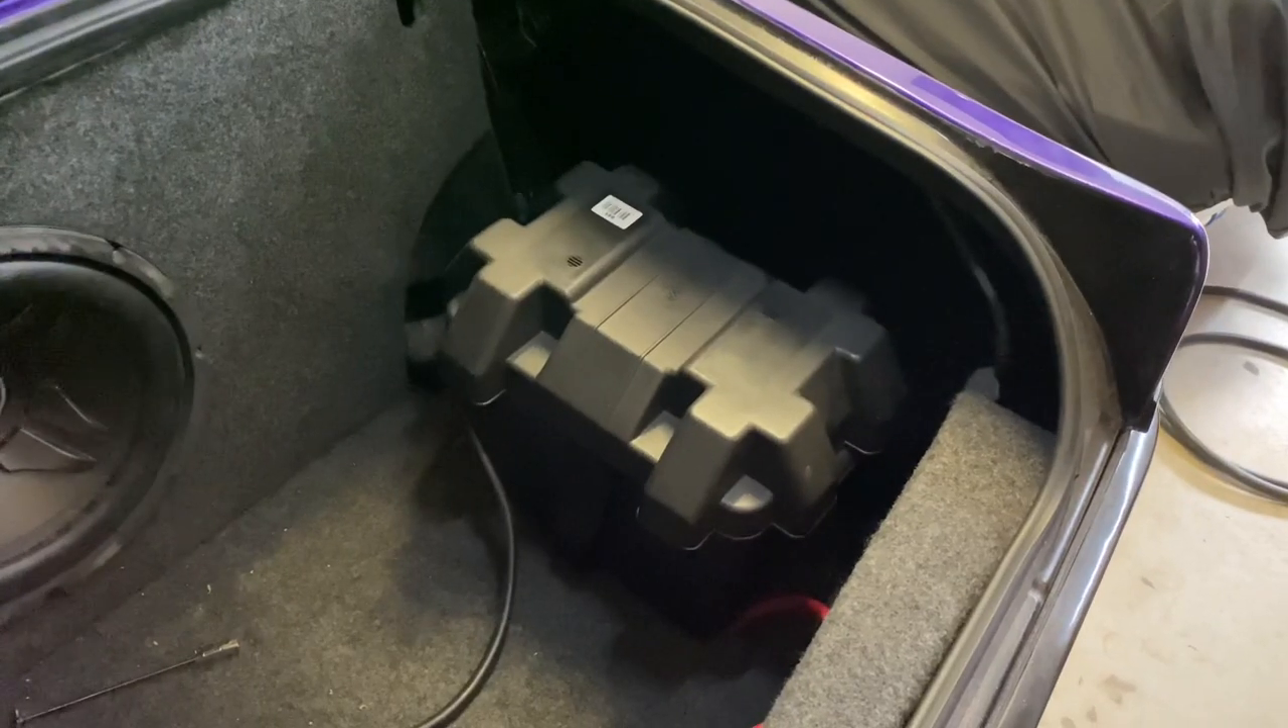Got the battery box mounted in the car.